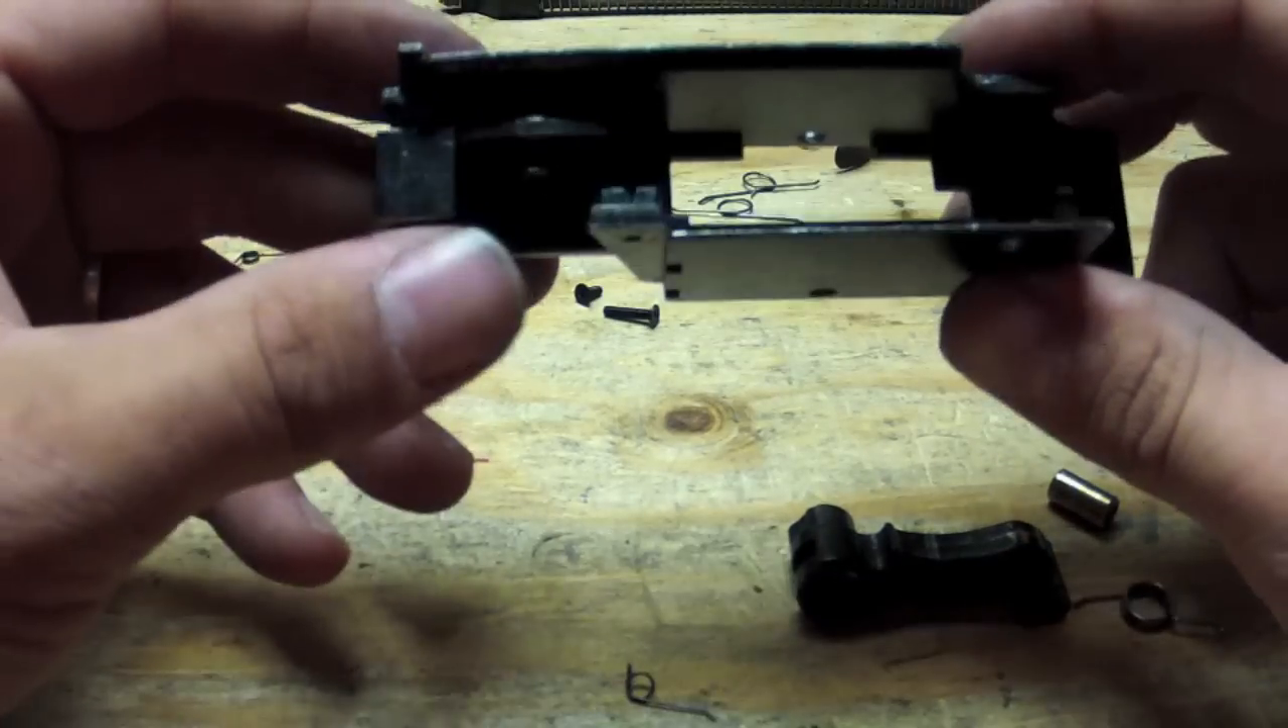And there goes the AK trigger box Disassembled.